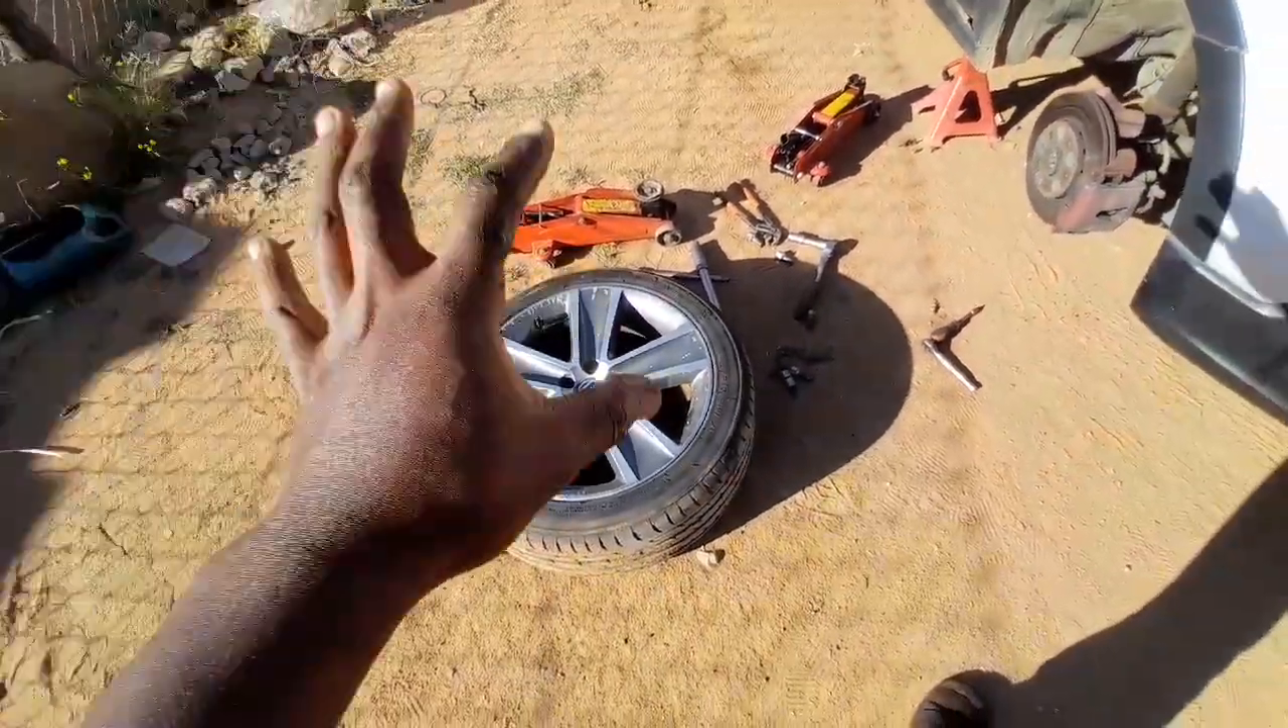I've removed the wheel wheel is off on the jack stand.